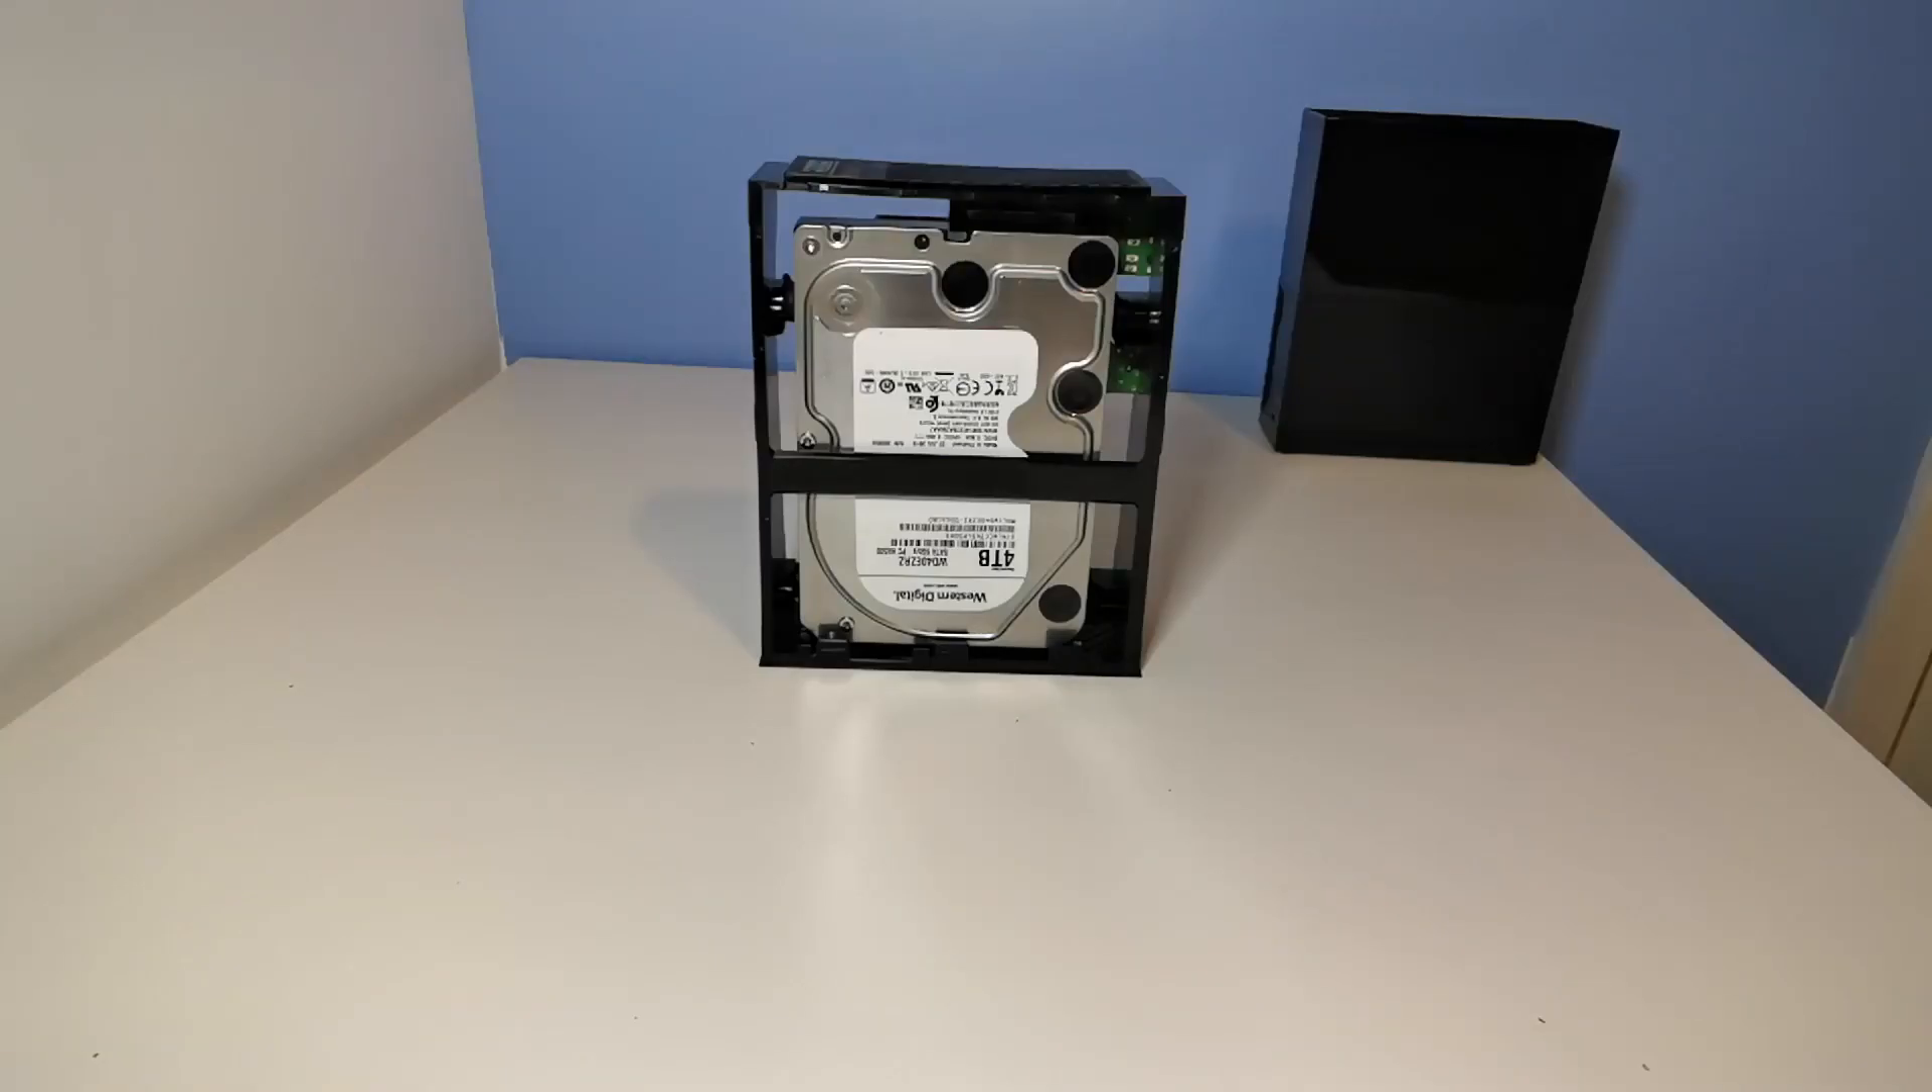Now with that enclosure removed we can now see the drive just held in place with the frame.